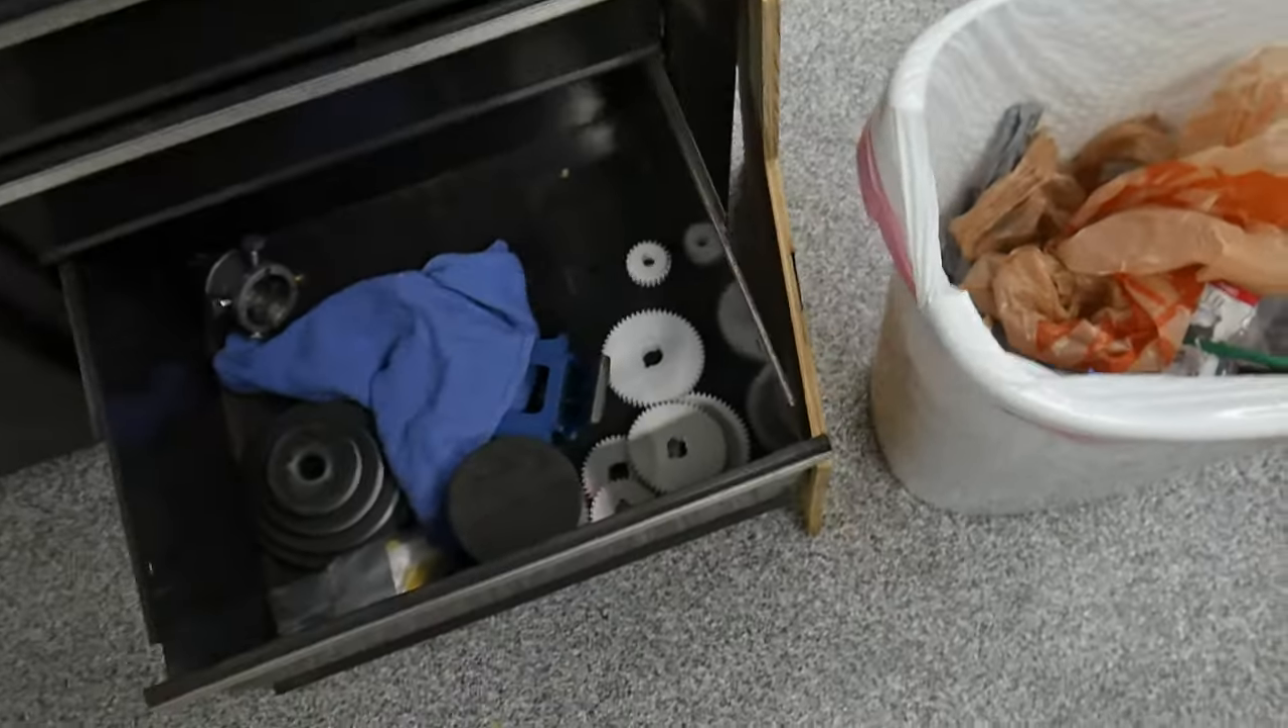I have some plastic gears printed out that I got online for the lathe I just haven't had time to install those yet.